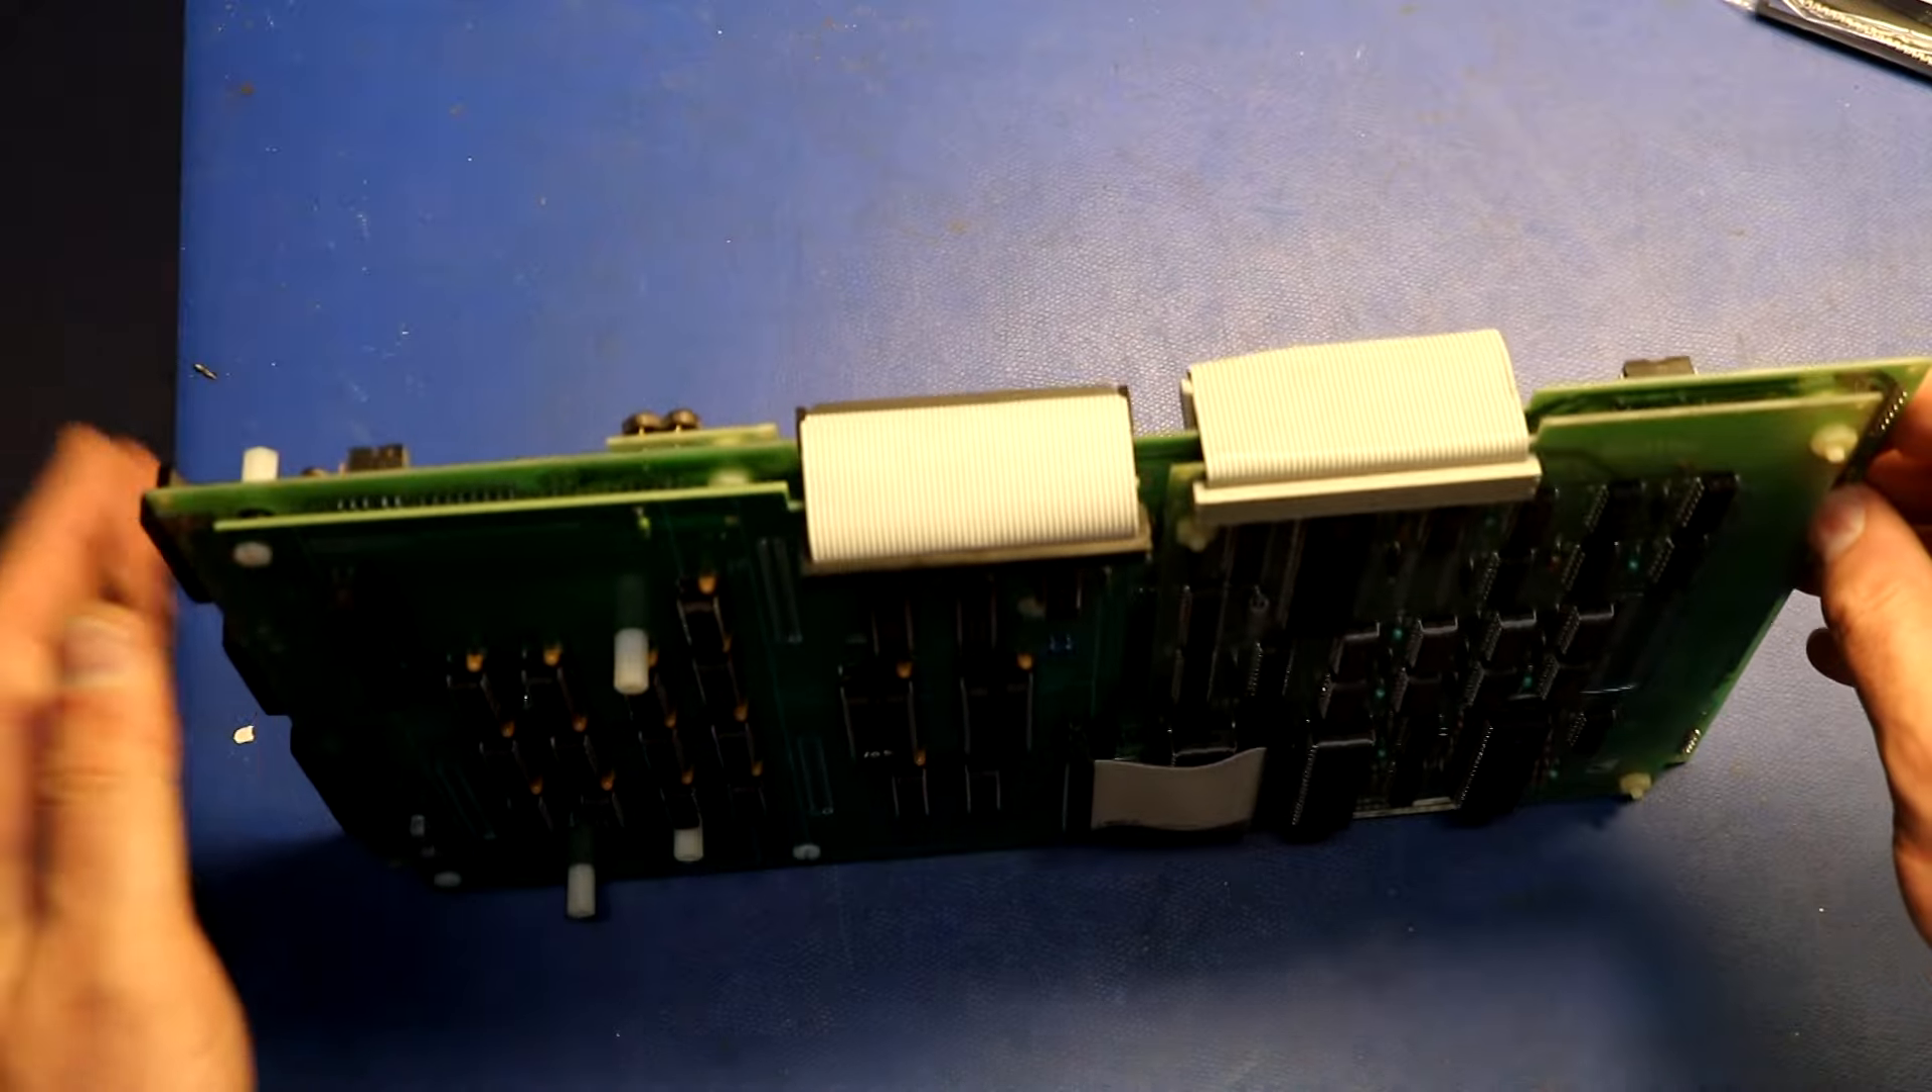Okay, here I have added the ribbon cable.